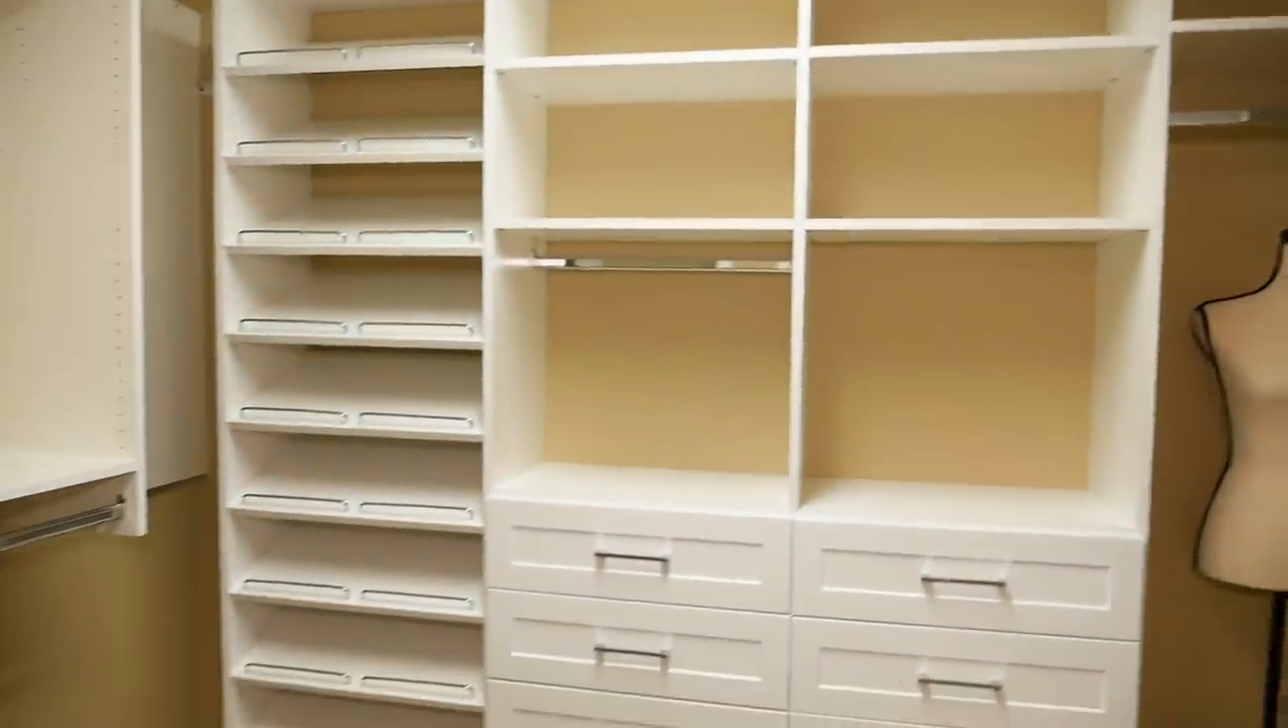And then finally, I have all my built-in shelving up.